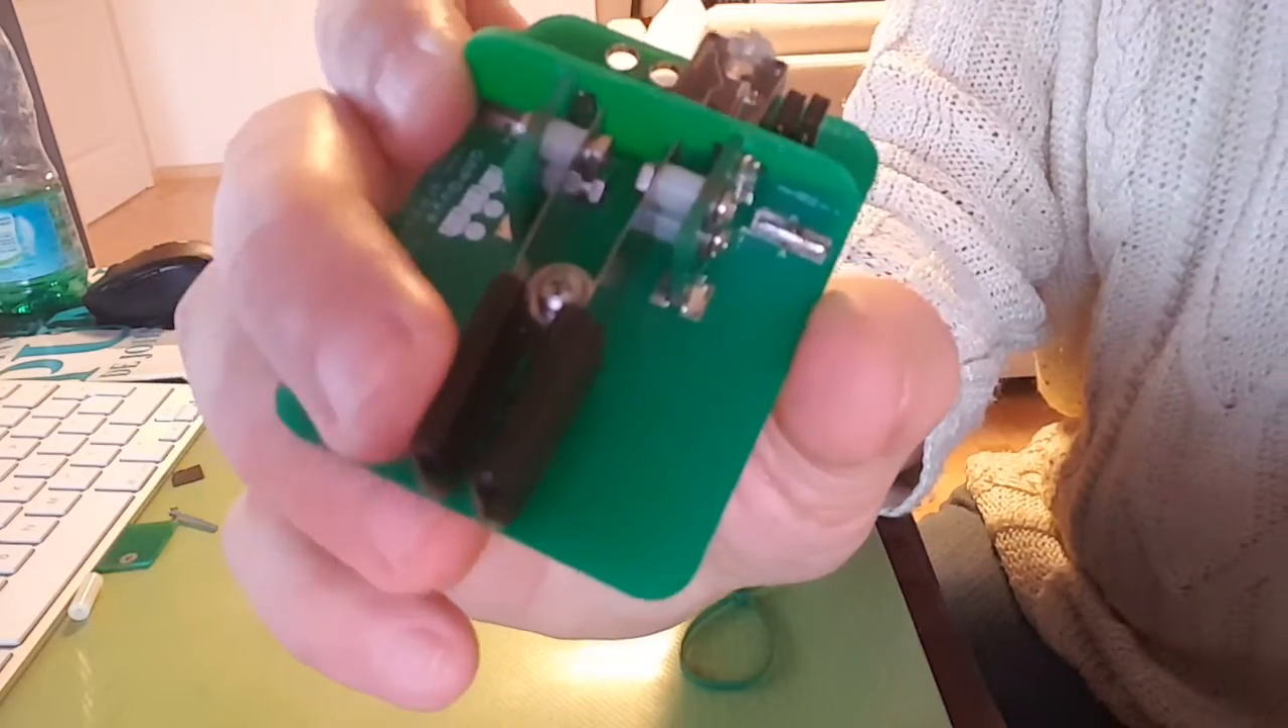Here's the final result. I slipped on the rubbery material on the arms.